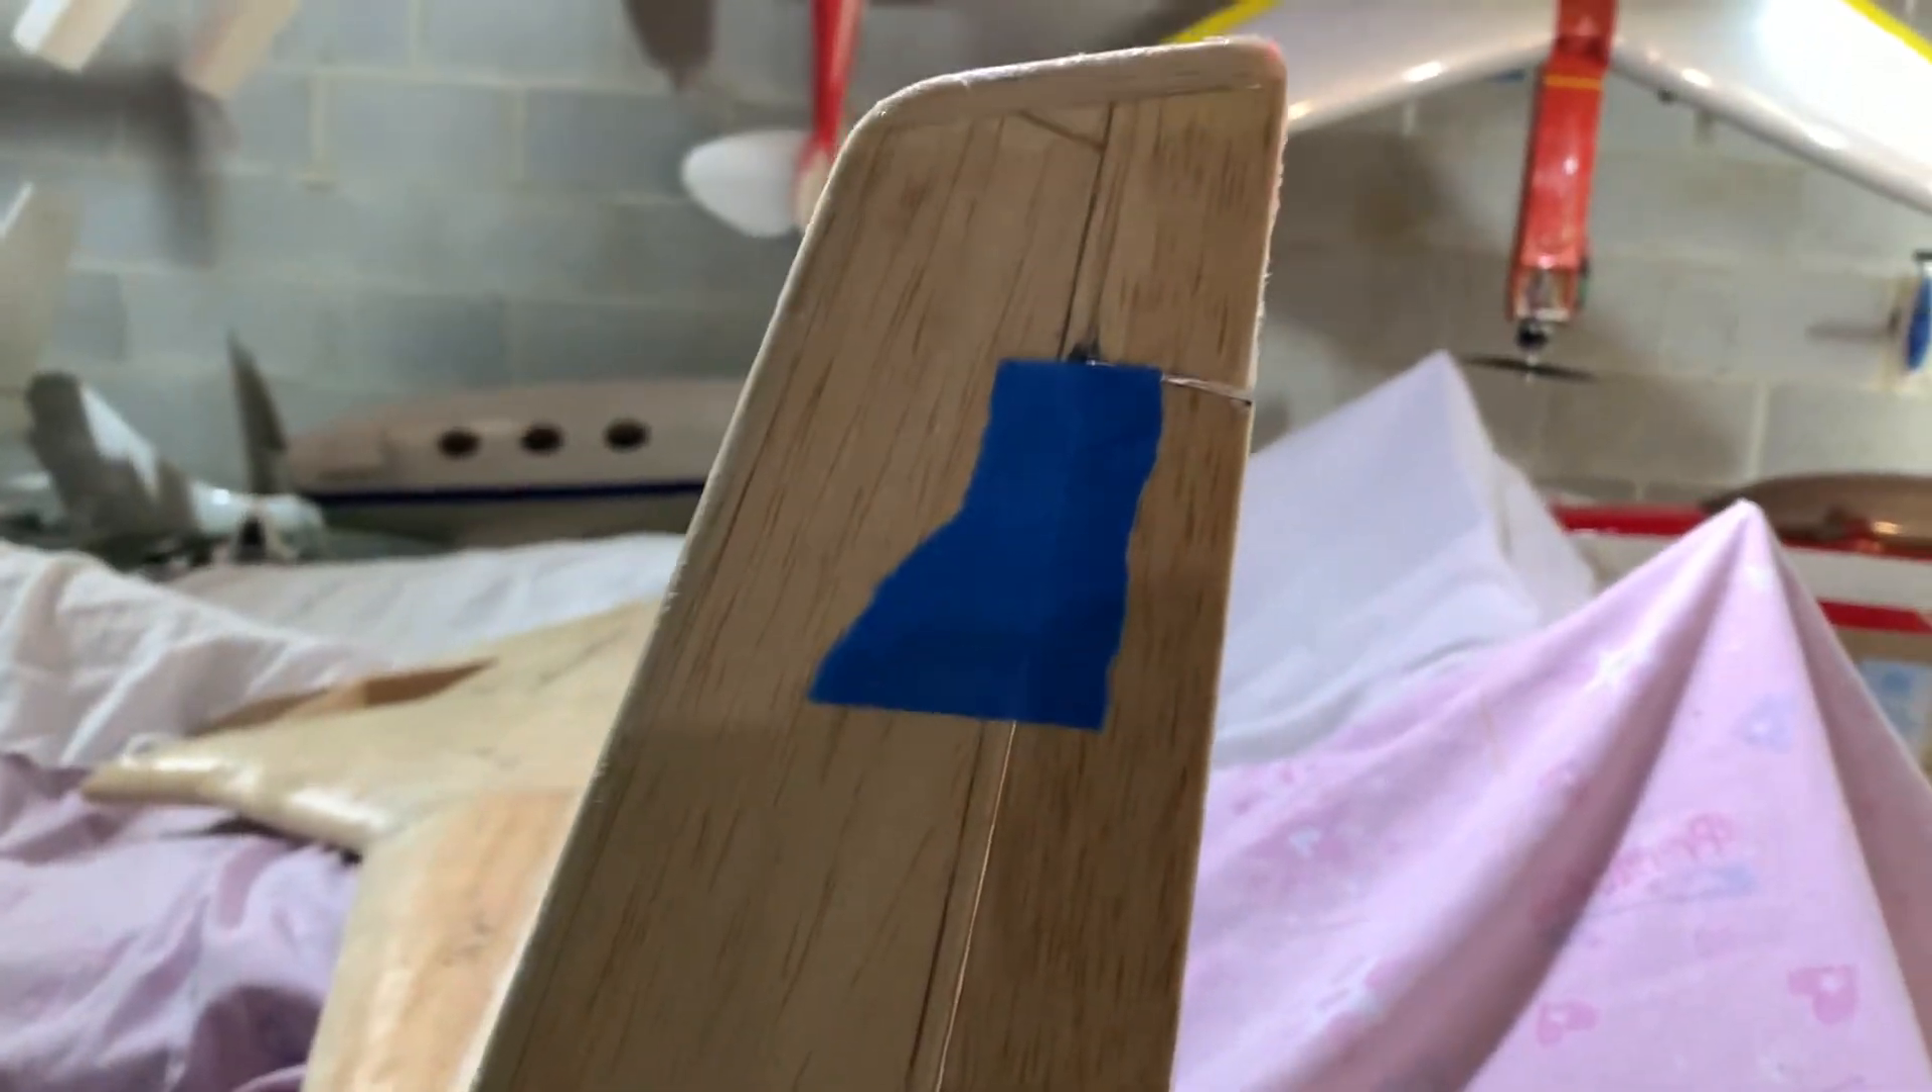The fin and the rudder is temporarily in place with some blue blue tape.